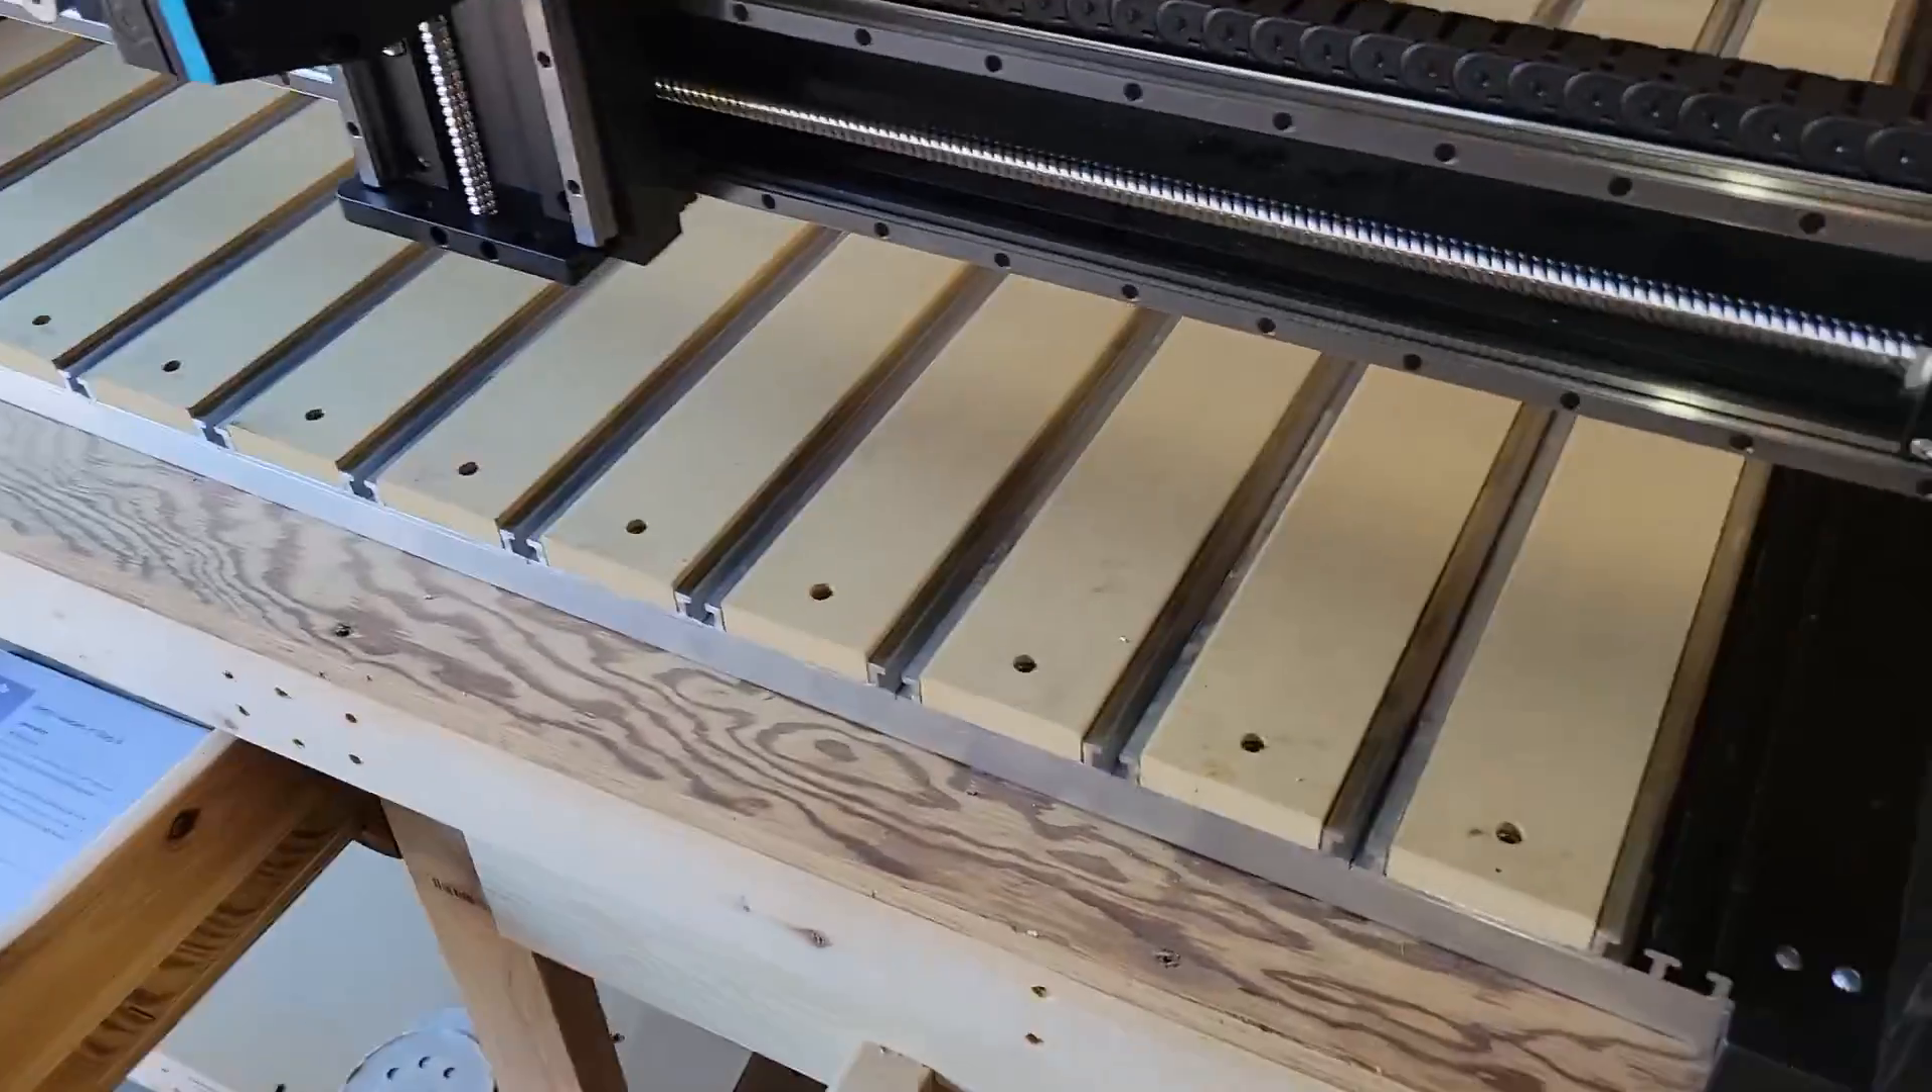But anyways, we've got everything tightened up. We've got the base all put in.